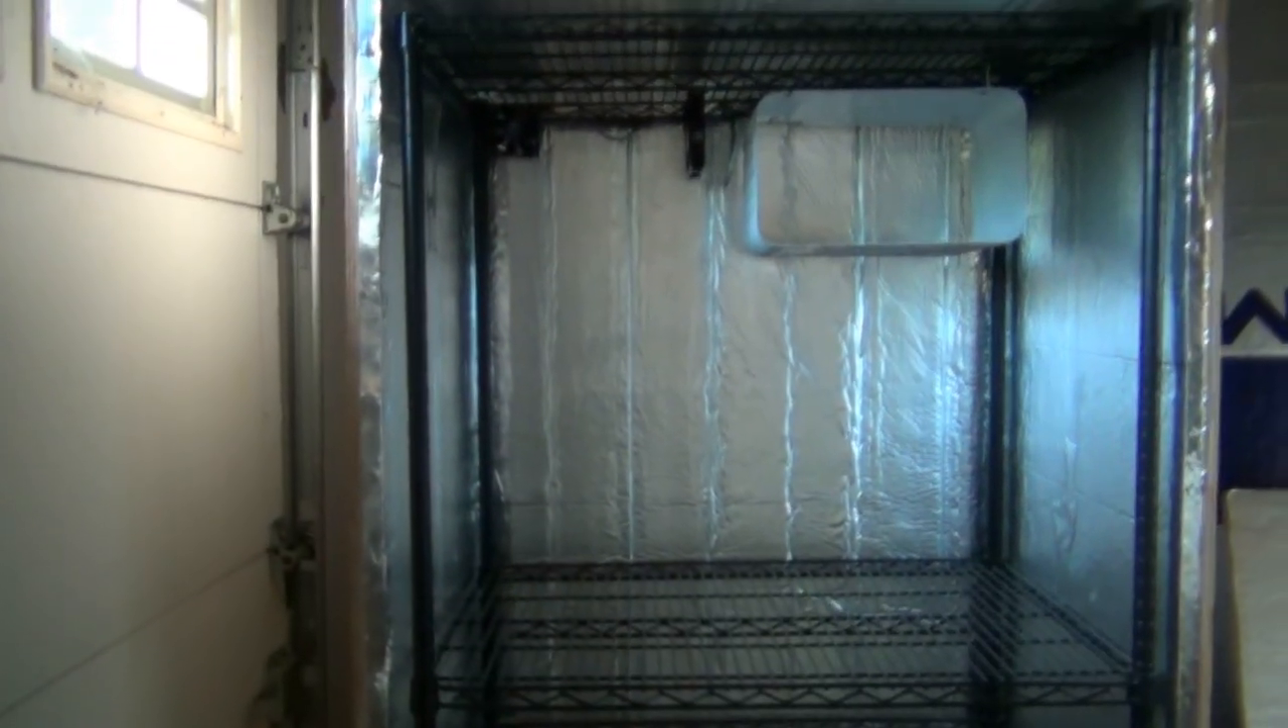But as you can see, I have the shelving unit inside now.